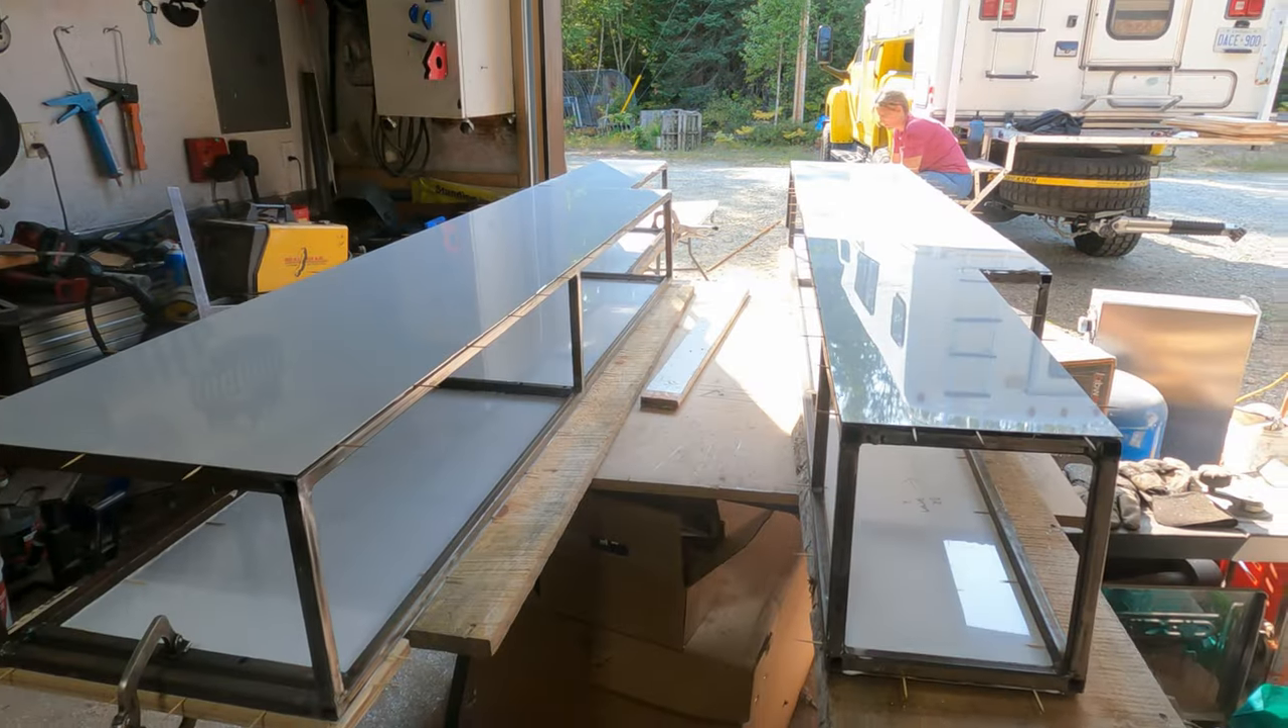Top and bottom panels are on both boxes.